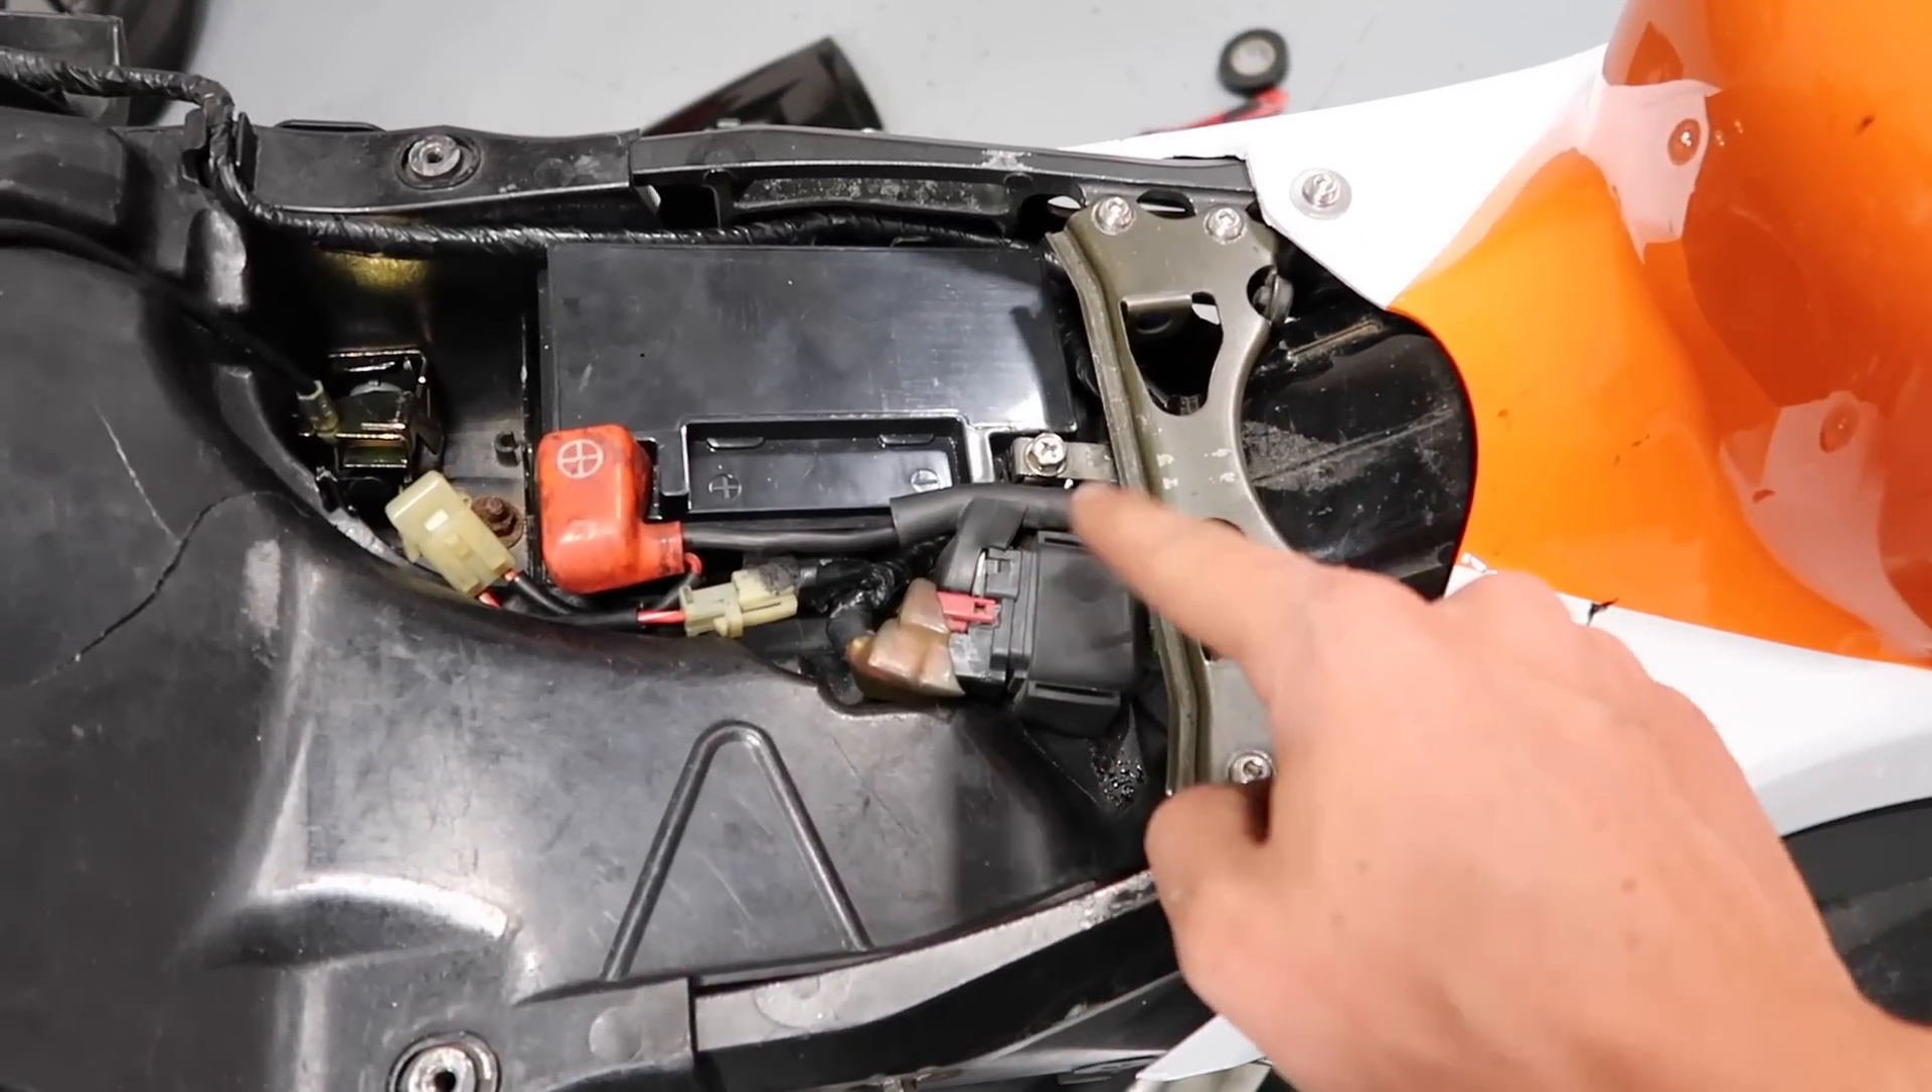The battery is in place. It's all good.